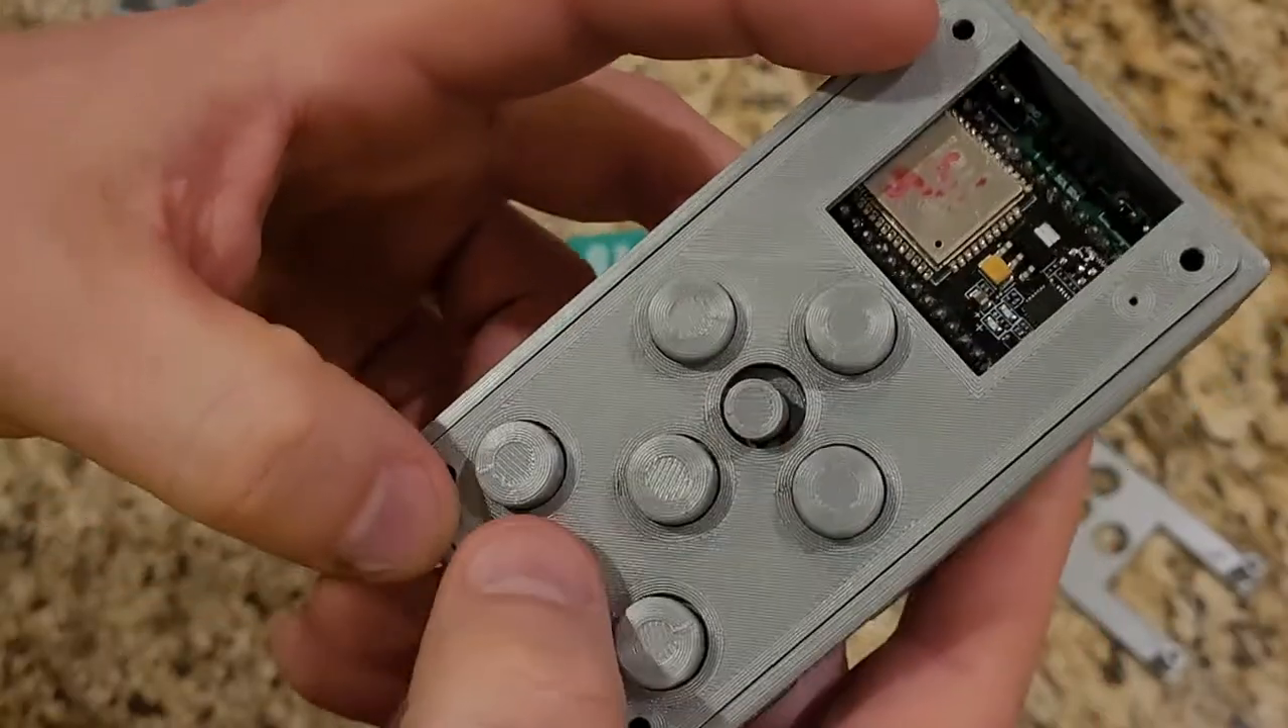I don't like the gap around the five way in the middle.